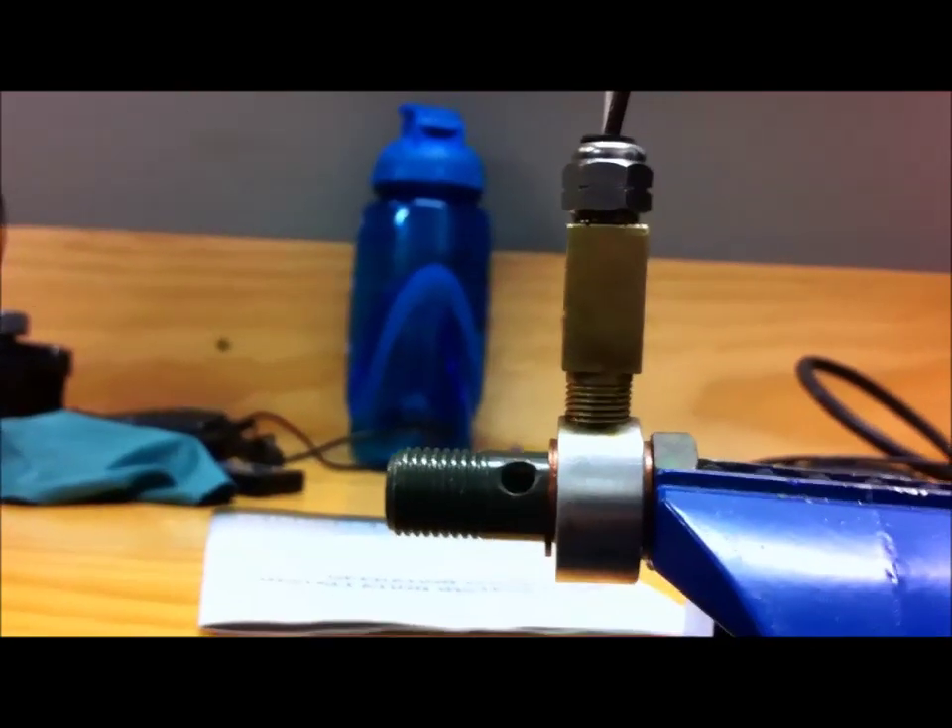So I've screwed a brass fitting into my alloy collar that I made.